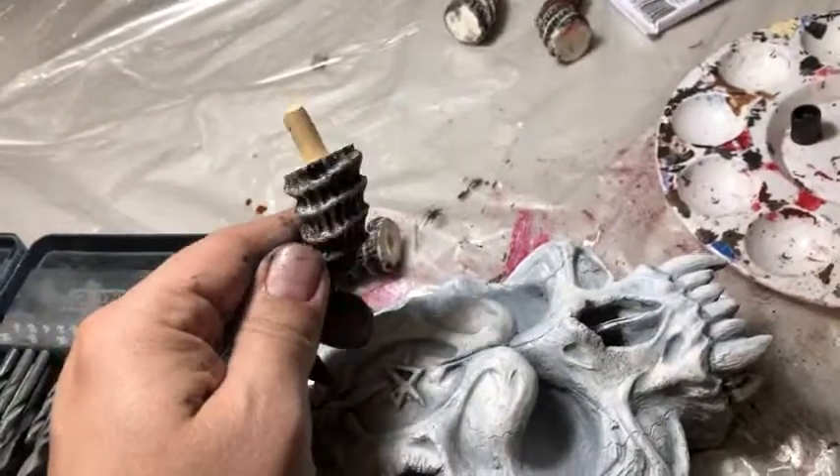Uh, now I'm about ready to put the horns in and you see what I've done here is I've drilled a hole and put a little dowel rod in there.